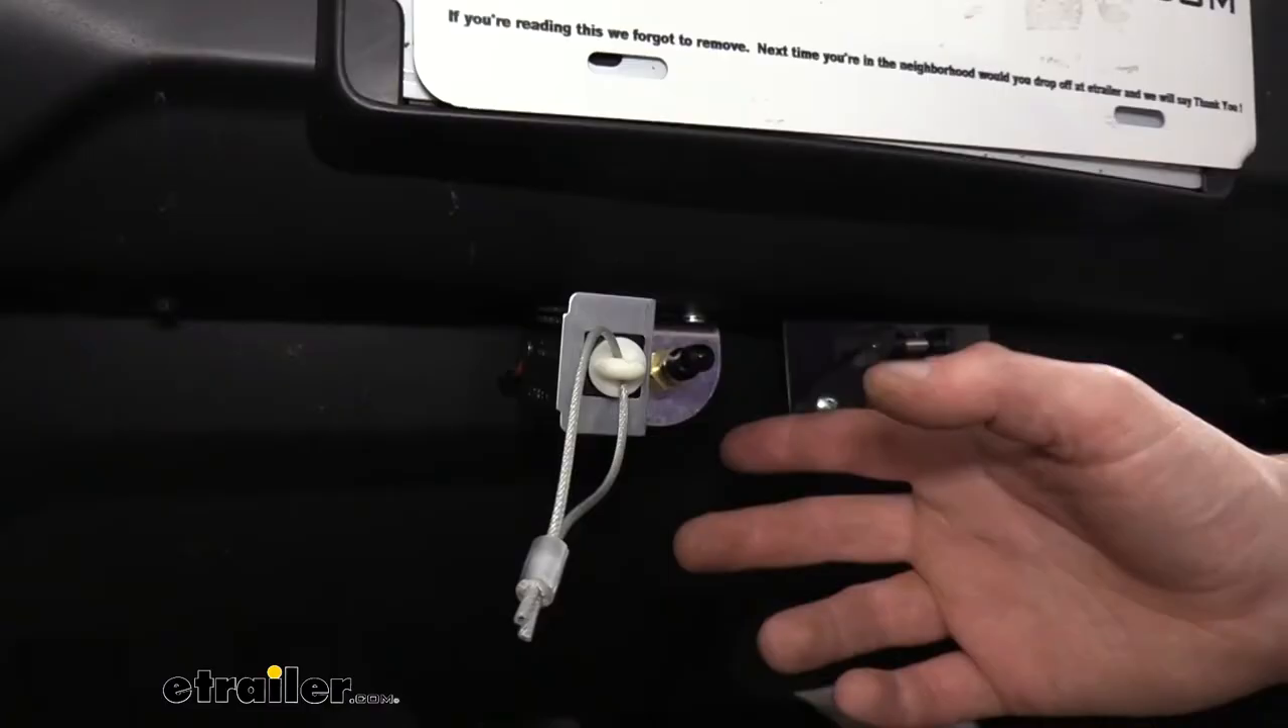We then mounted our breakaway switch and our air fitting here at the front.